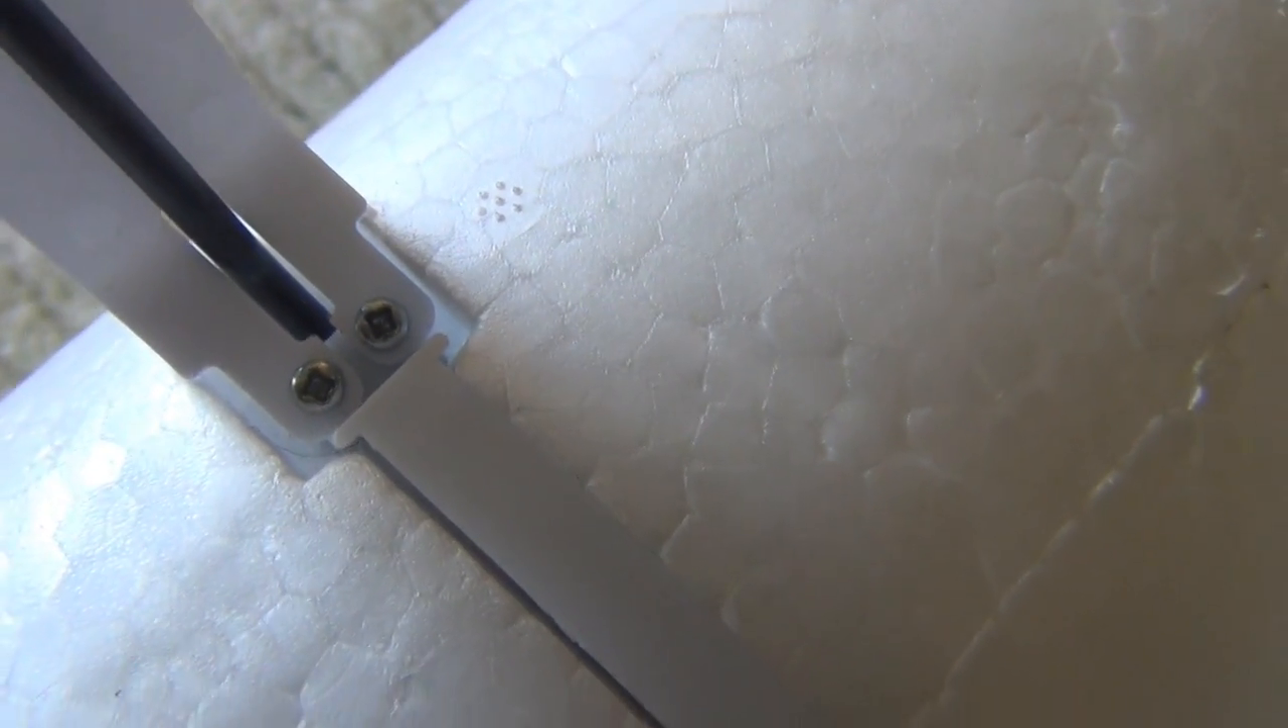All right, so that is the gear completed. As you can see, we just screwed it down.